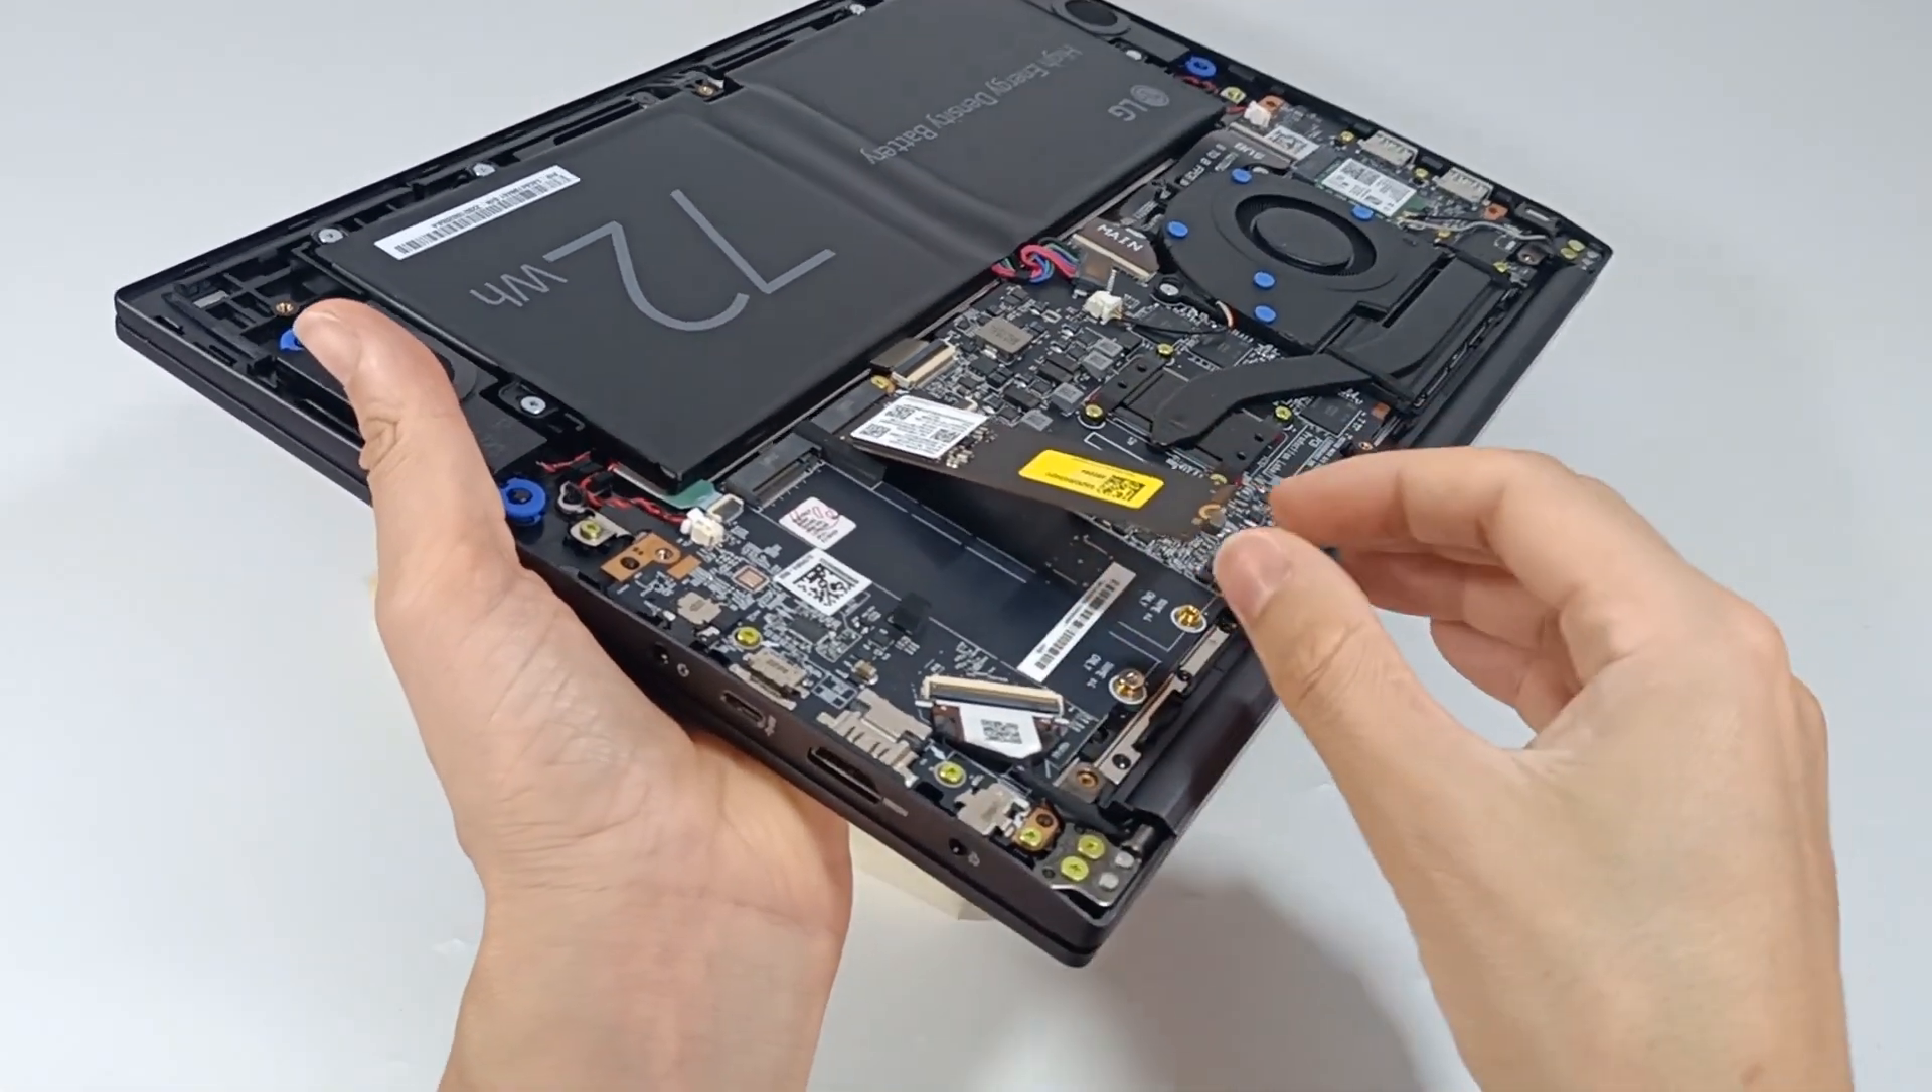The module fits in, but it's tilted because it is not secured.